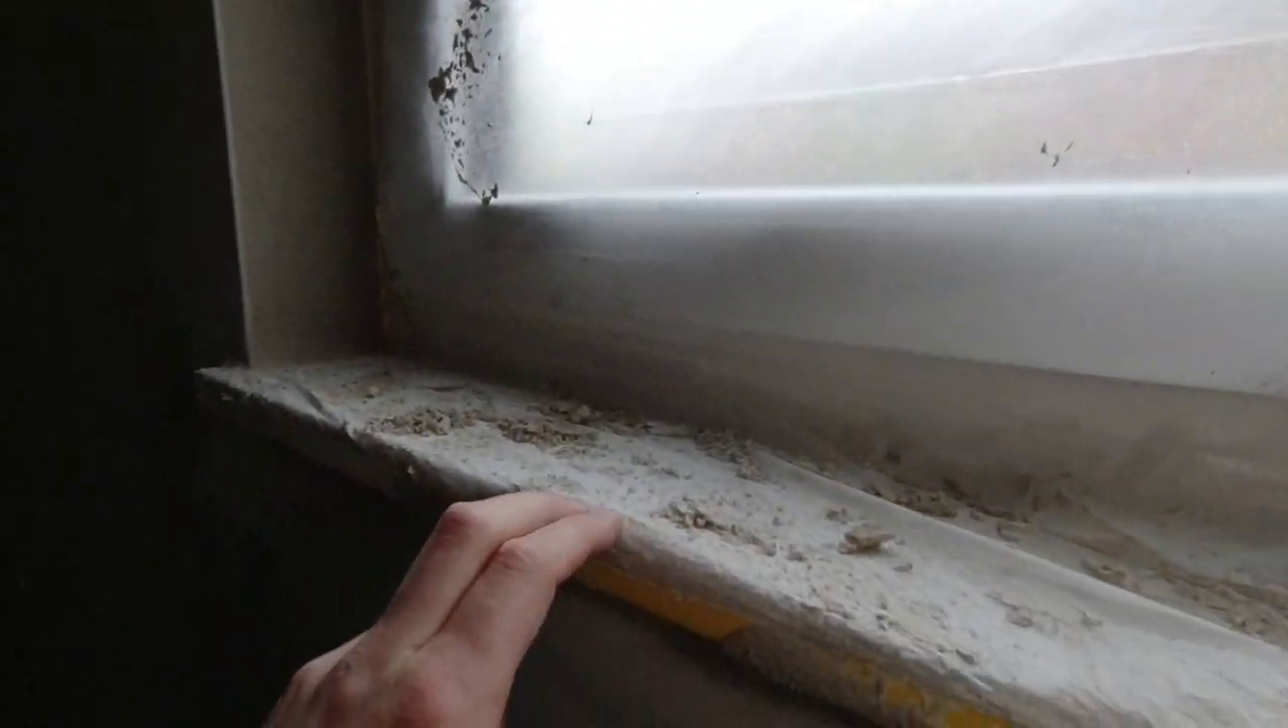Was hier aber schon passiert ist, das sind die Fensterlaibungen jeweils hier im Kellergeschoss, die Fensterbänke sind hier schon installiert und eben auch die Laibungen sind schon verputzt.